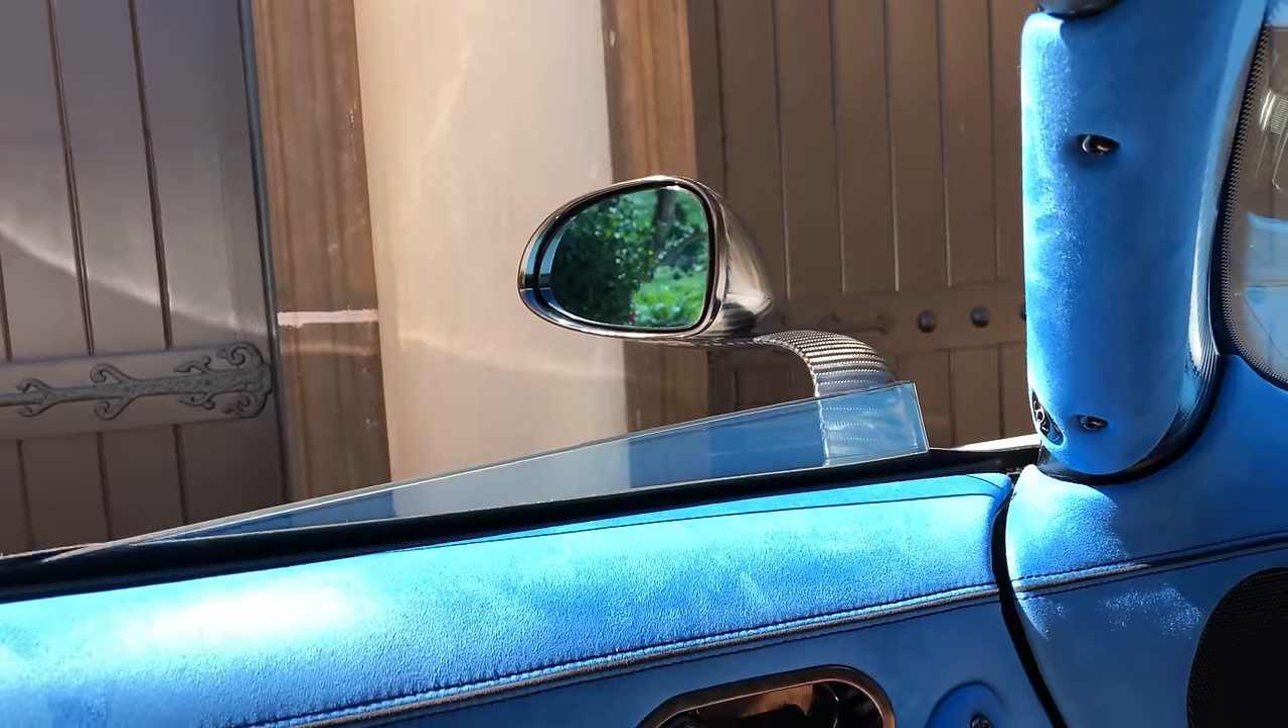If you put the power window all the way down, you can see it's still sticking up just a little bit.